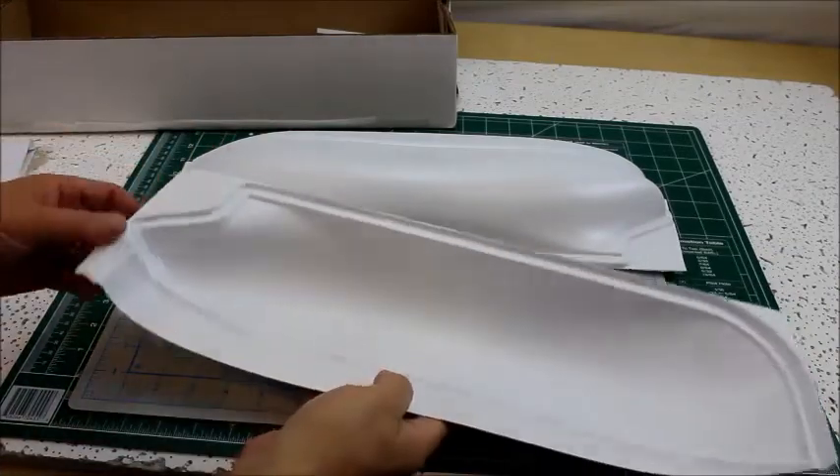As you can see there's a lot of excess here that we're going to have to trim to get the hull to match up.